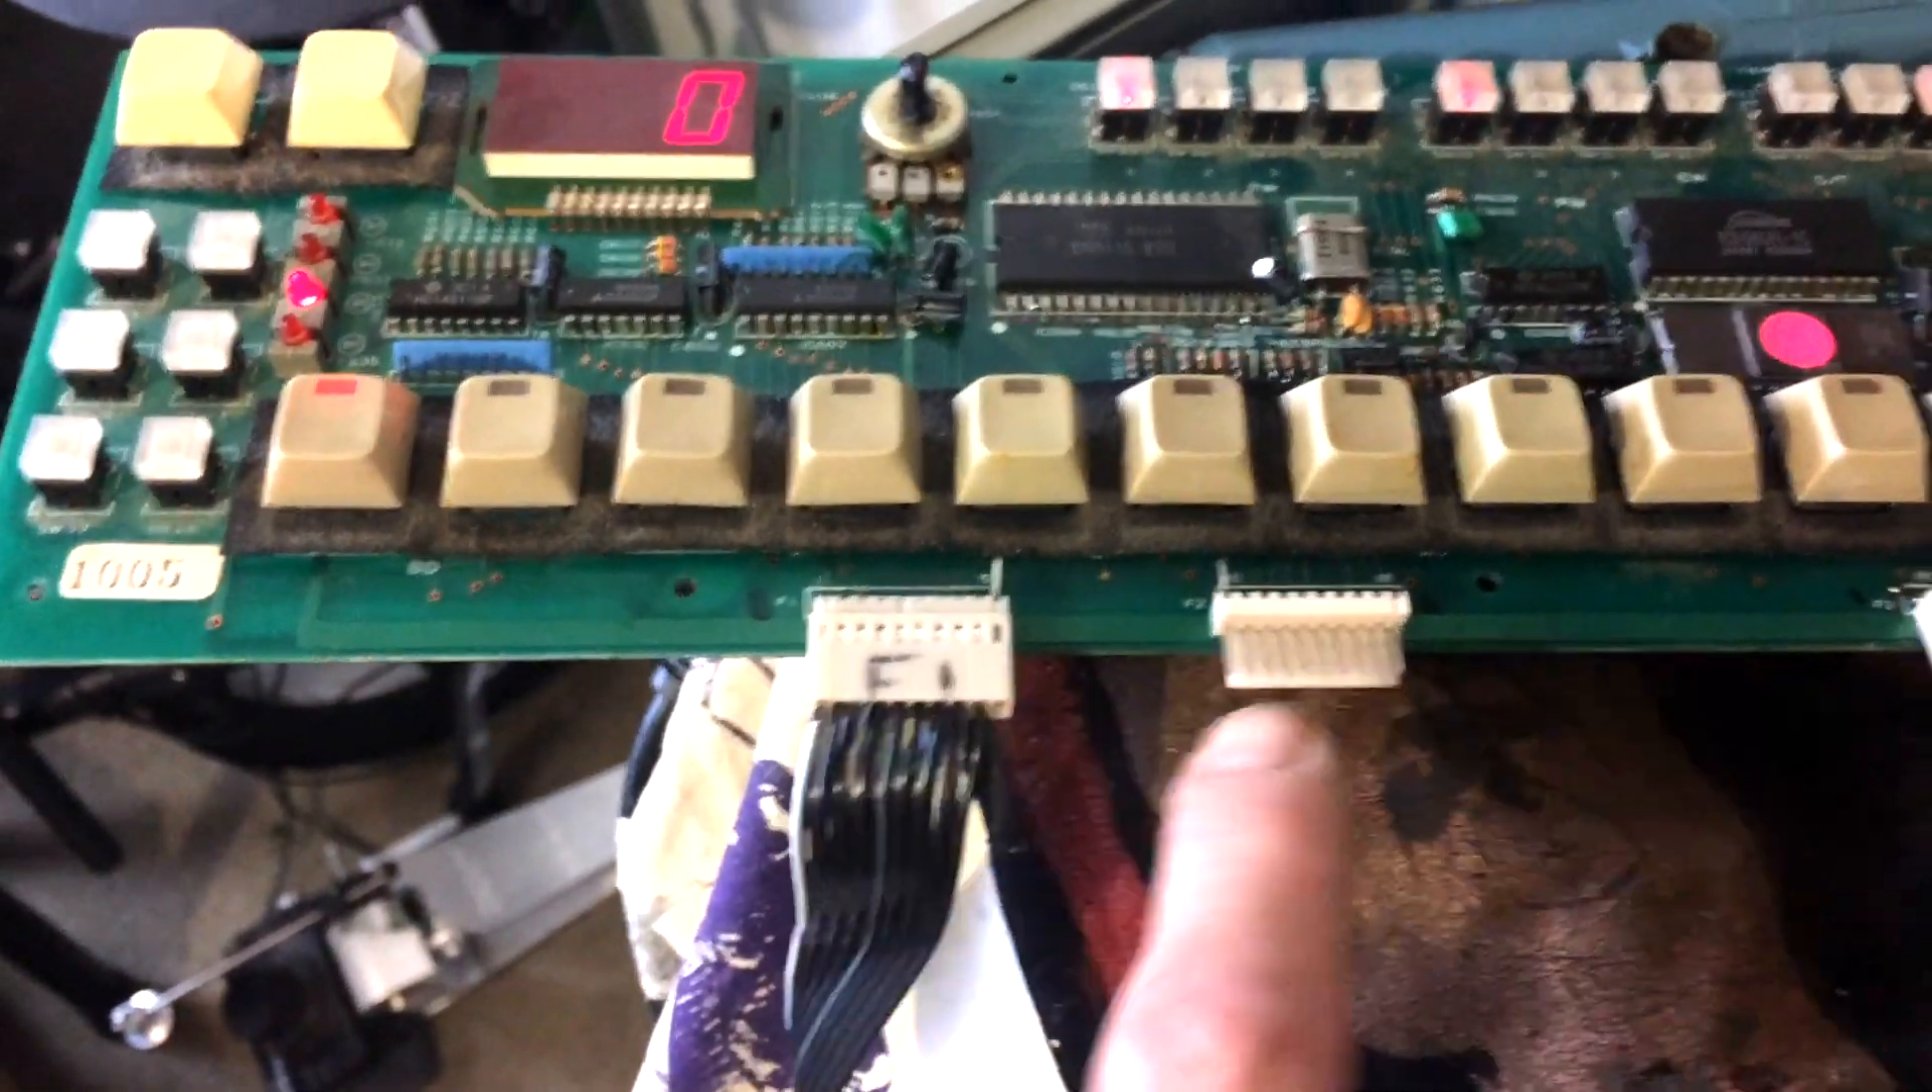I've got new connectors onto the board so they're not going direct anymore.